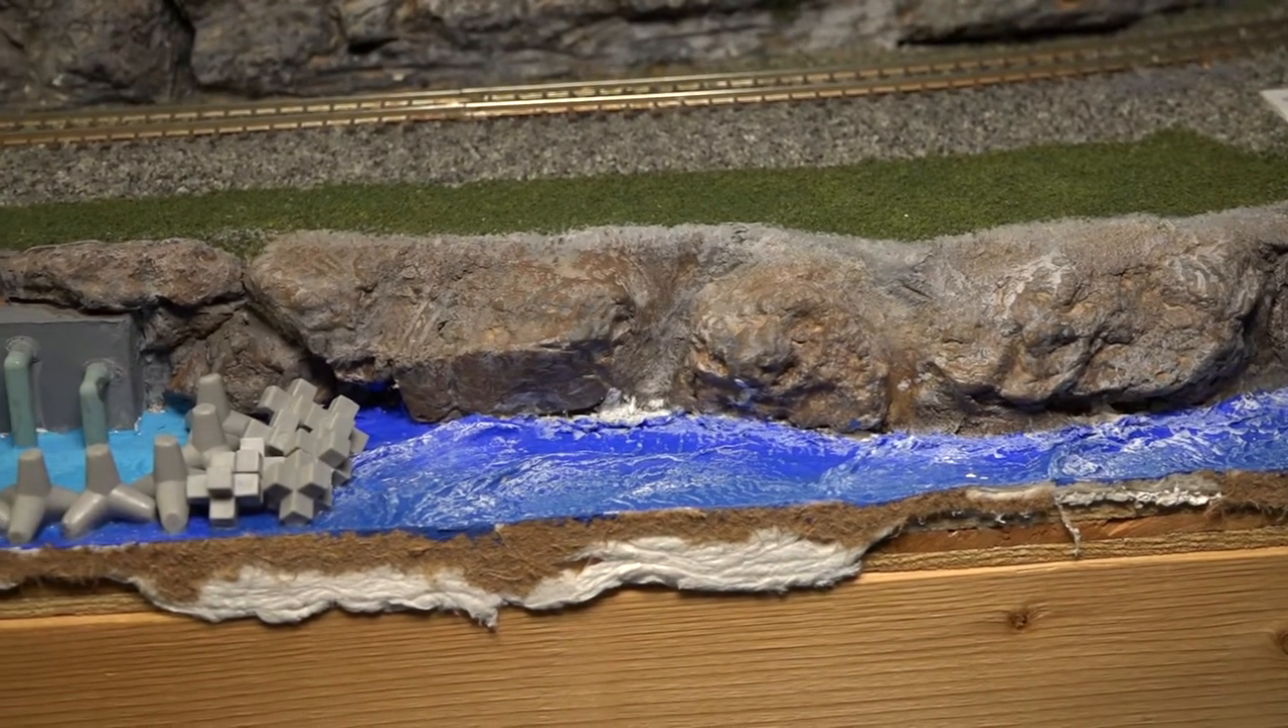So as you can see I've already started with installing the tetrapods.